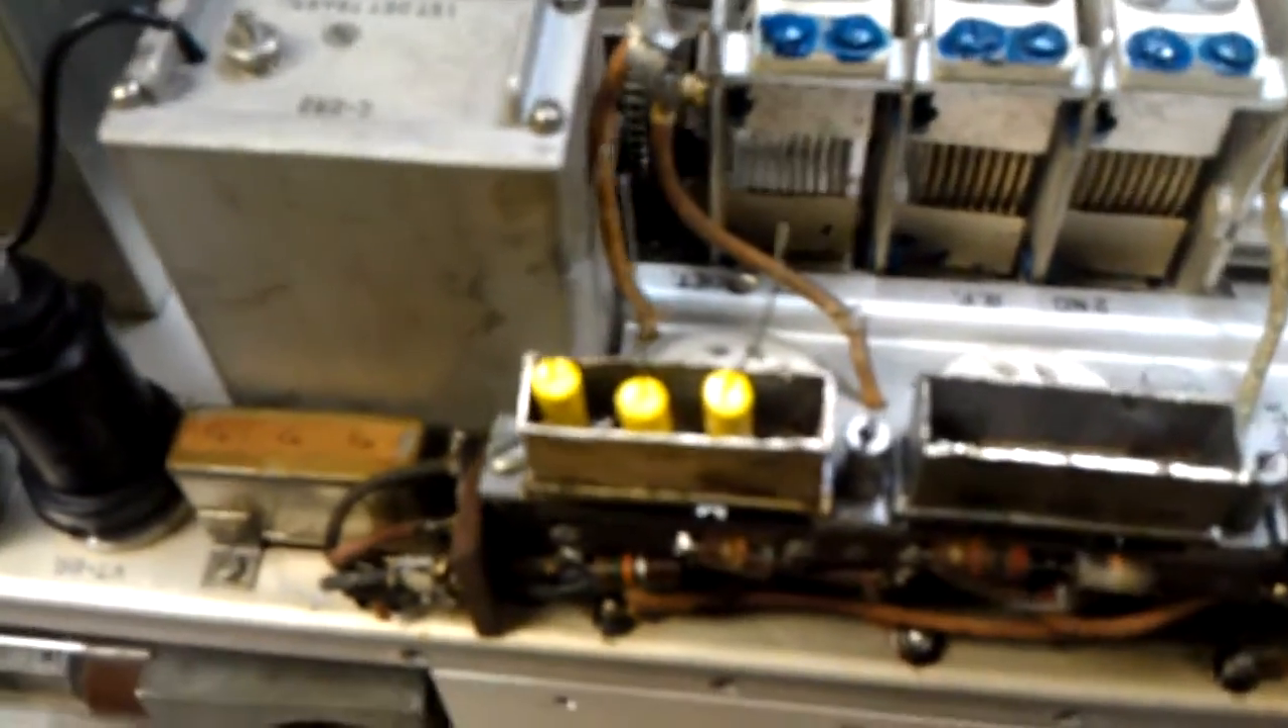Well, we've got our three capacitors in.